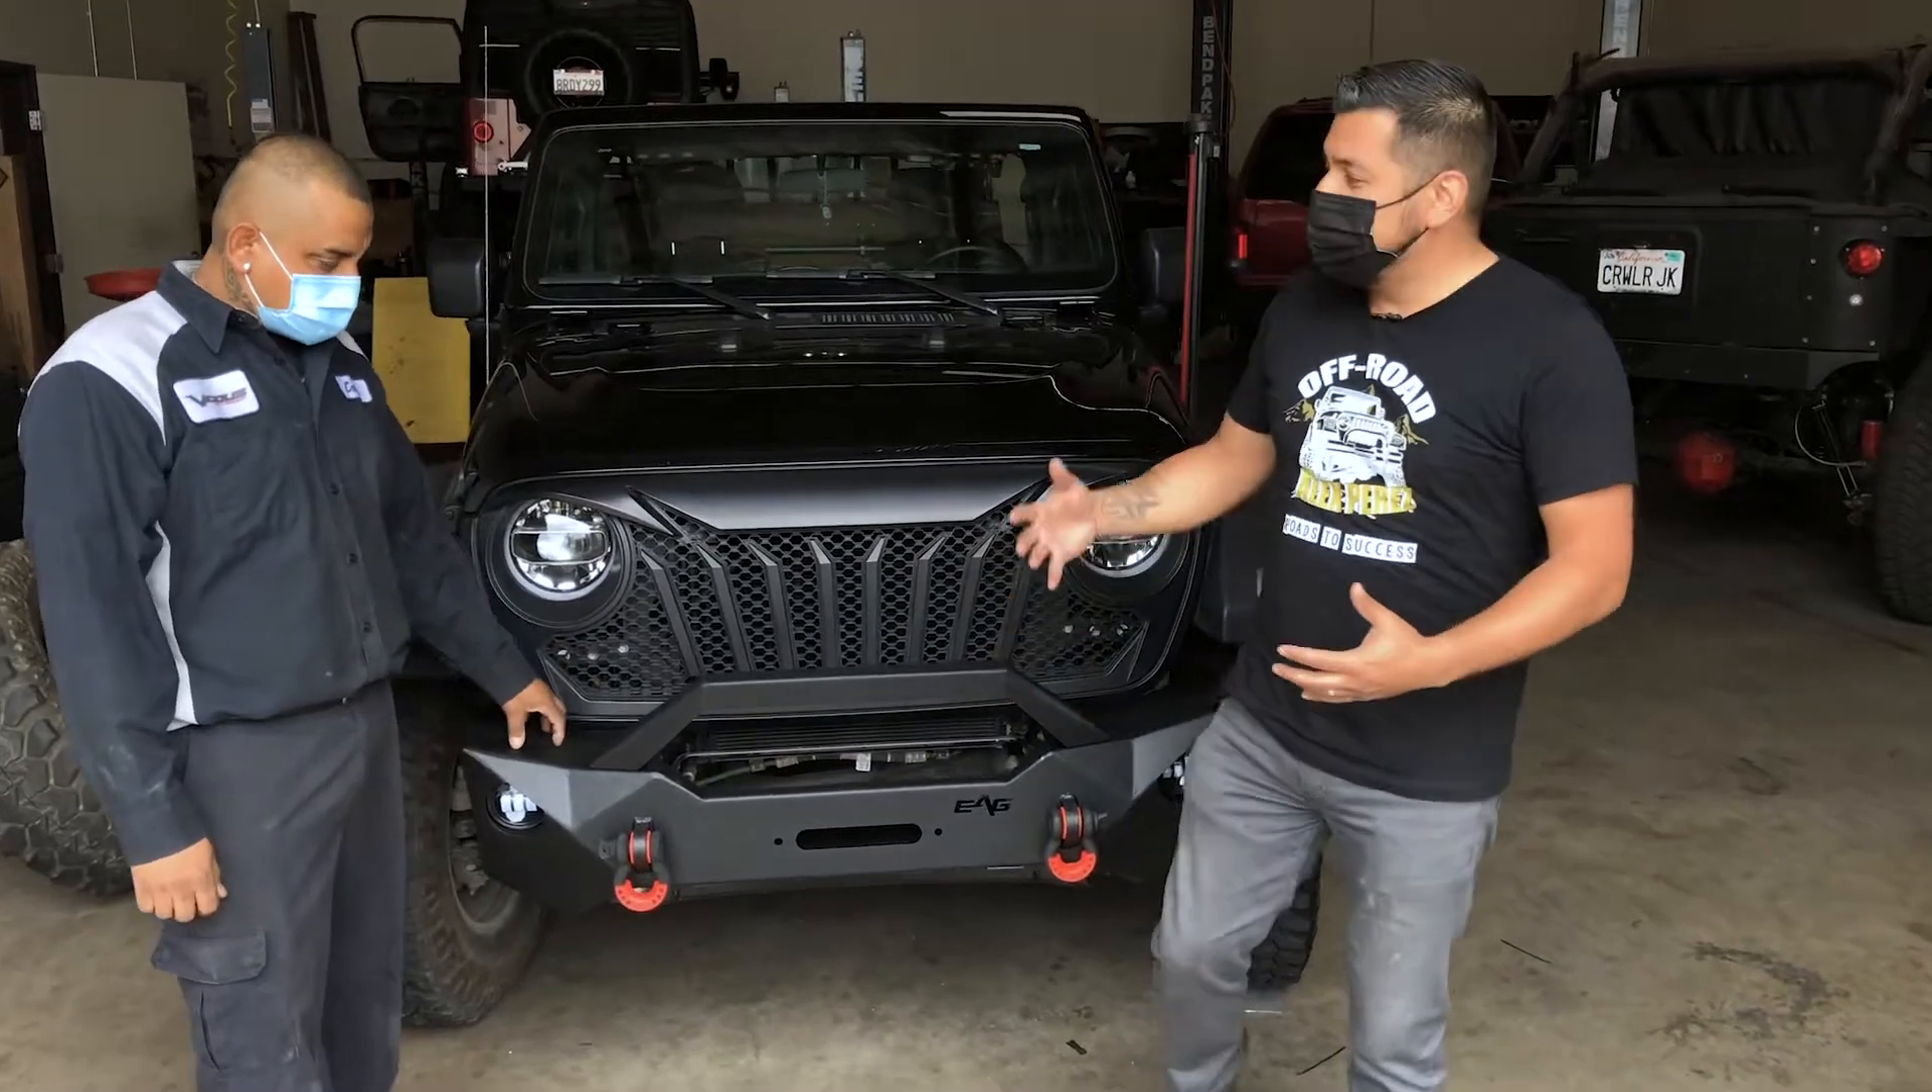All right, guys, so we are finished installing our front bumper.